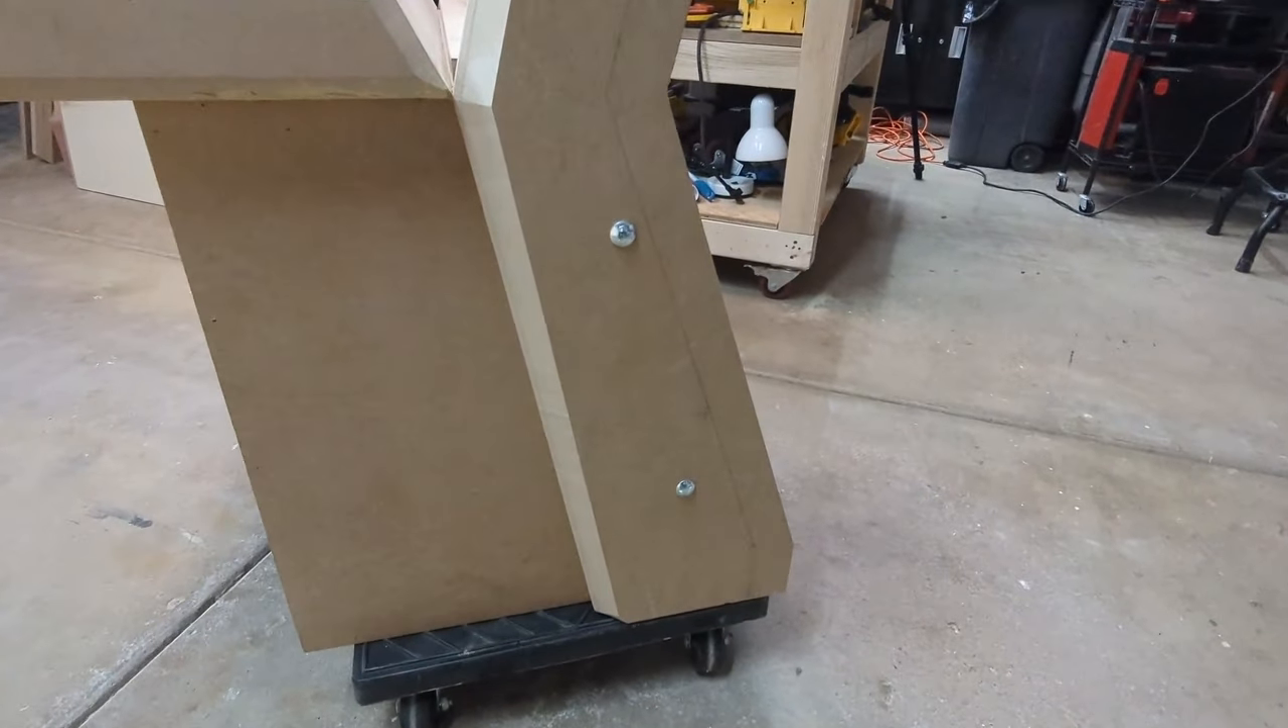I've gone ahead and attached the sides just with a couple of bolts, nothing special.